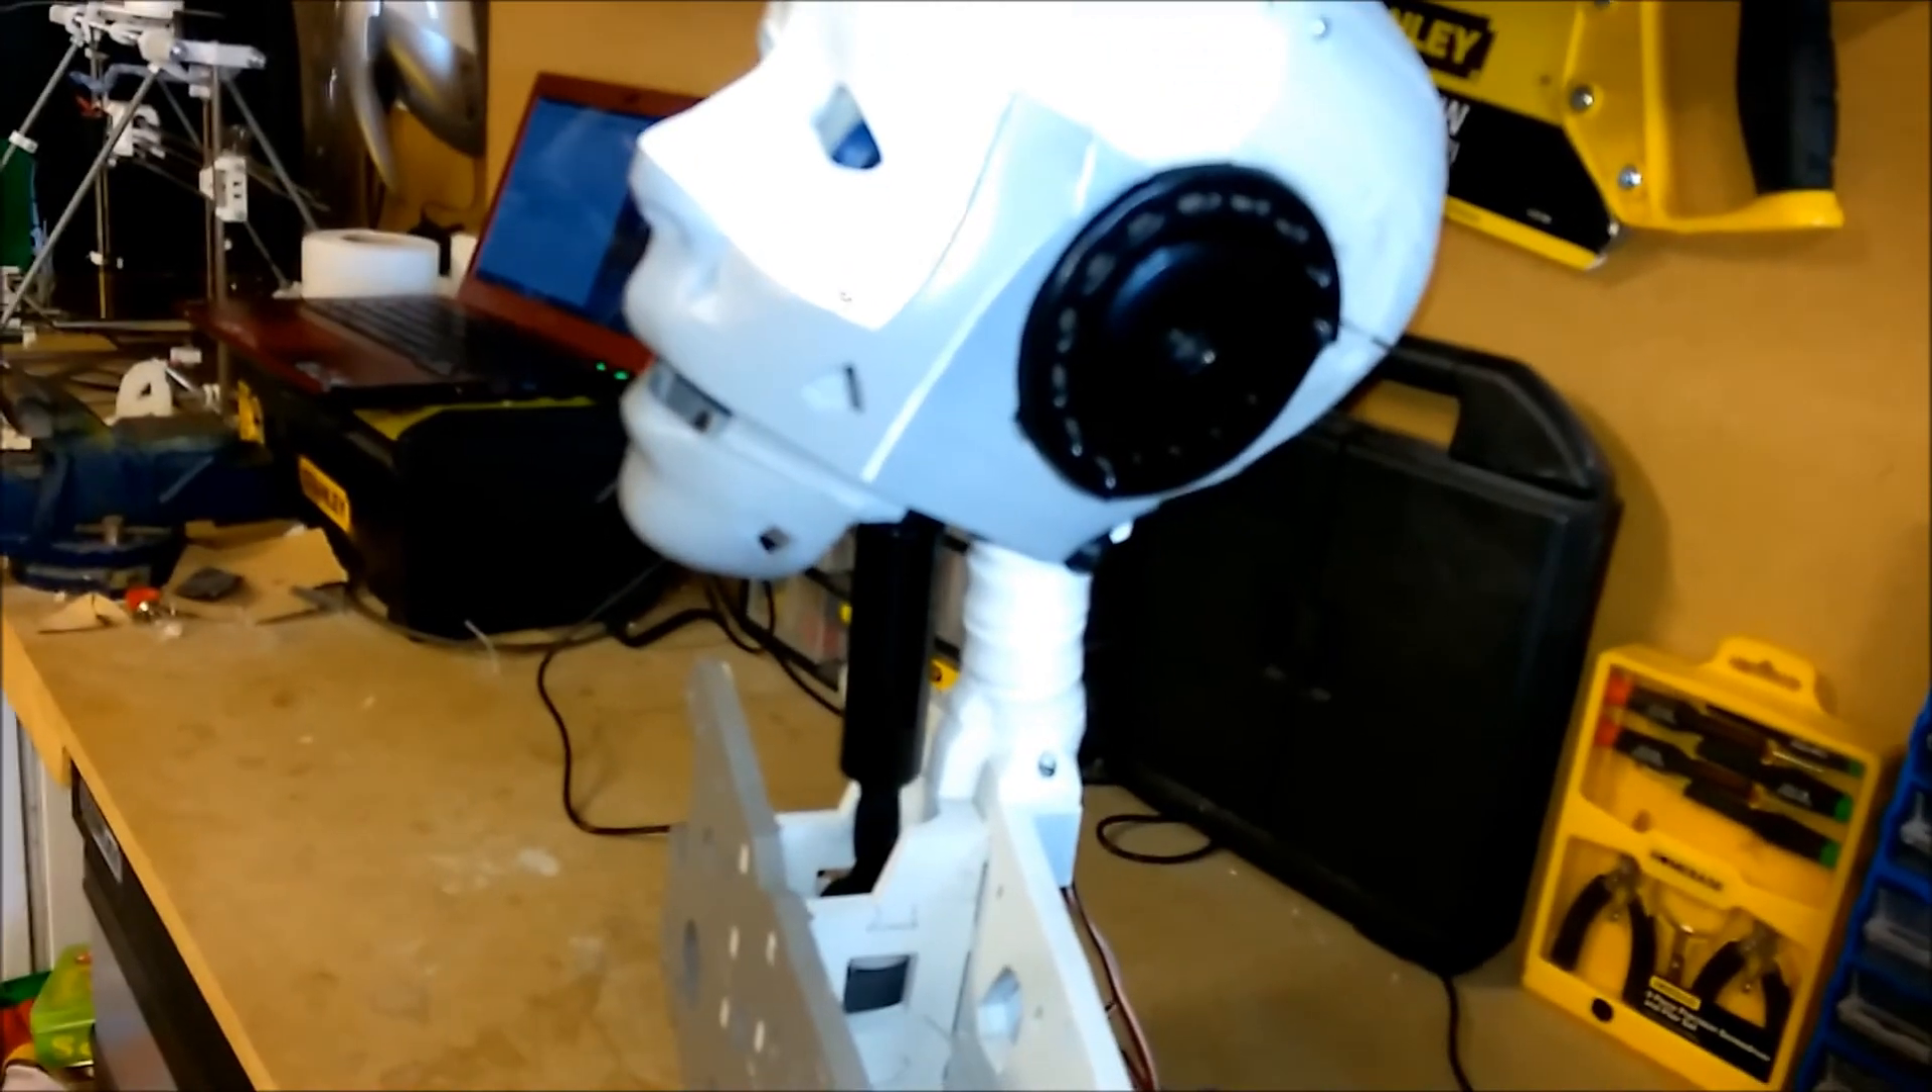Well the neck's now fully assembled.